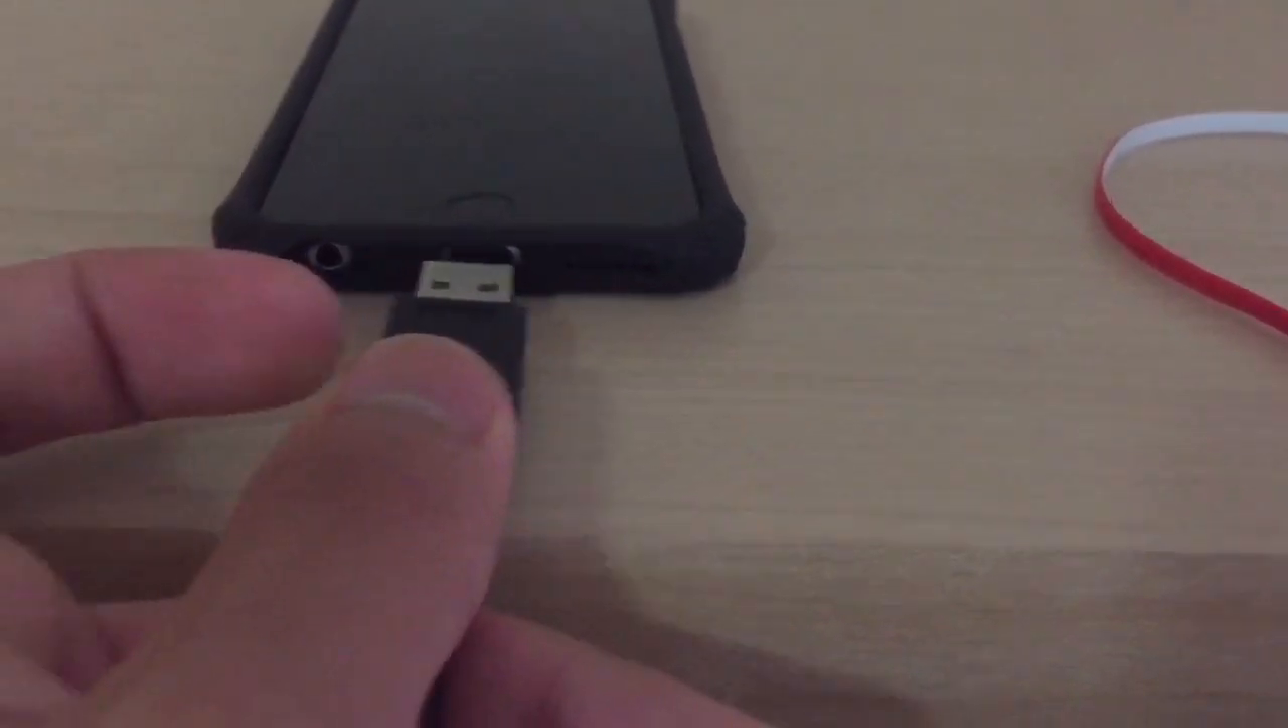As you can clearly see if you're you know if you're not blind this giant piece of material is not gonna fit in this tiny little hole.